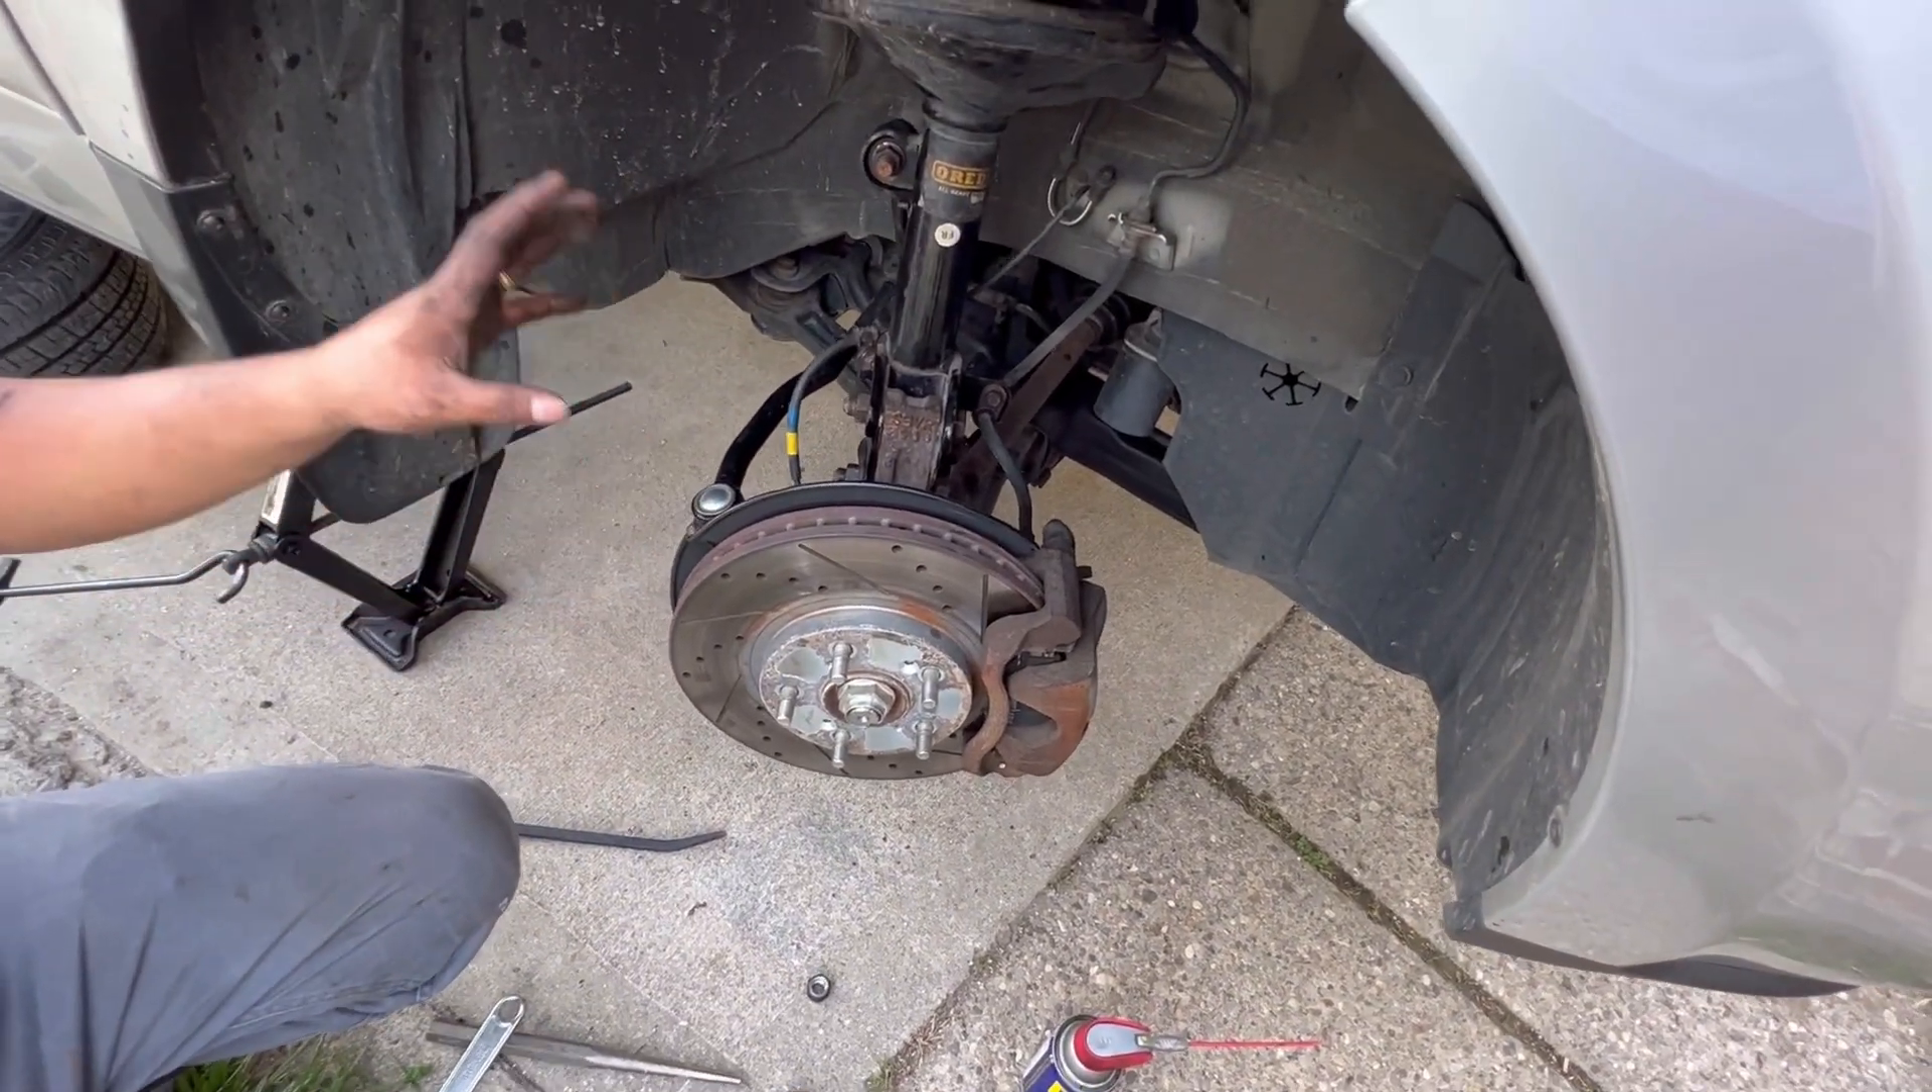Como pueden ver, ya quedó instalado el amortiguador nuevamente.